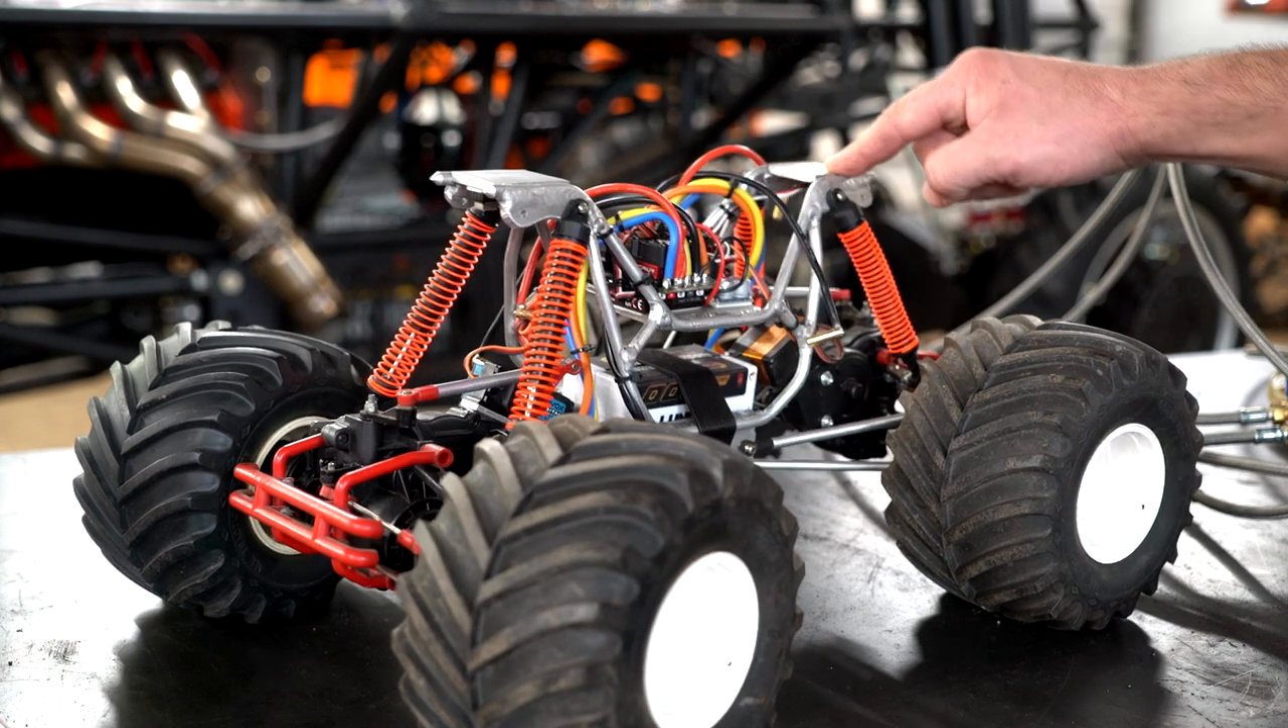So for now i'm just going to run it without the body just because i still have to make the body mounts which should be pretty easy.